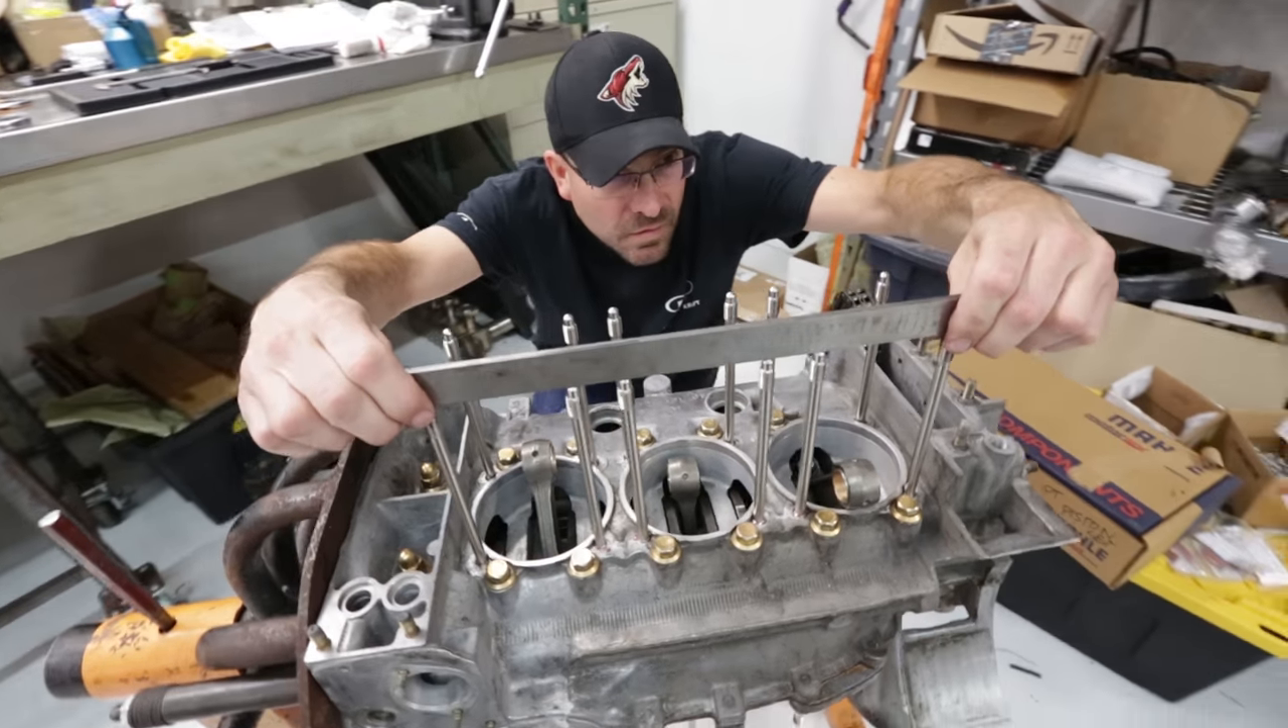And that's it, there we are, our ARP head studs are installed, and now we're ready for pistons and cylinders.